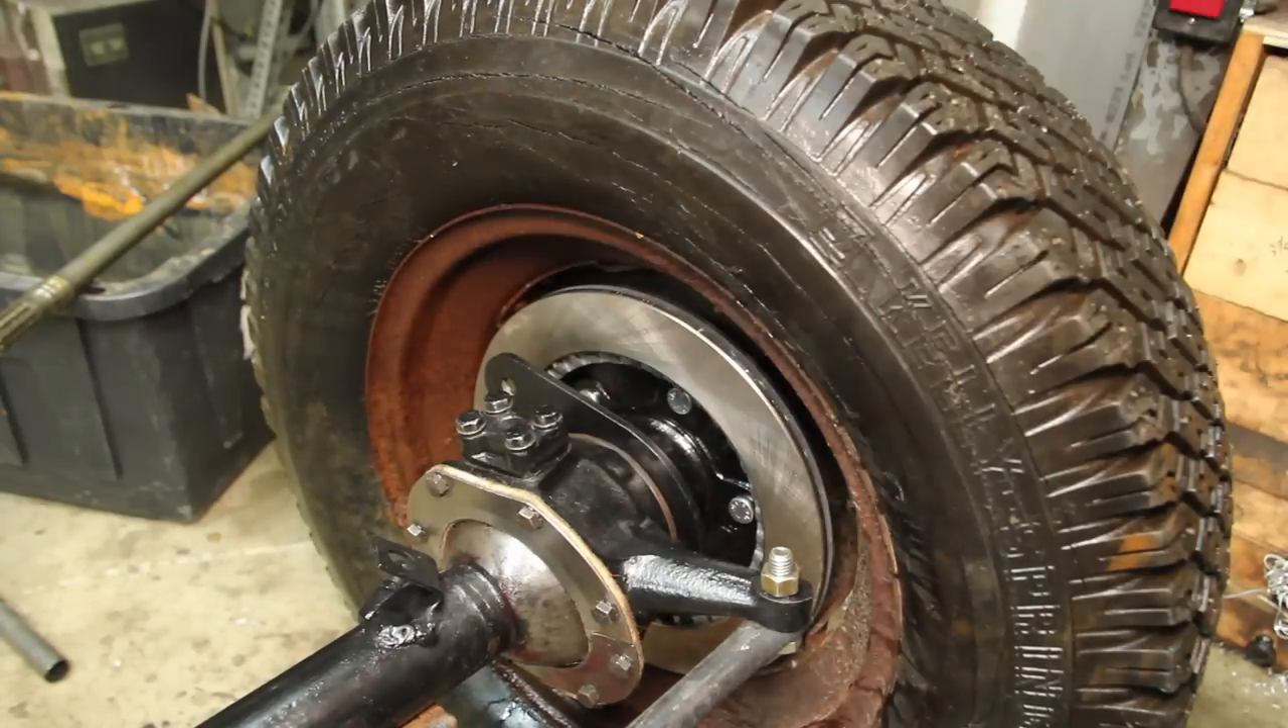You can see there's barely room for the rotor, let alone a caliper.